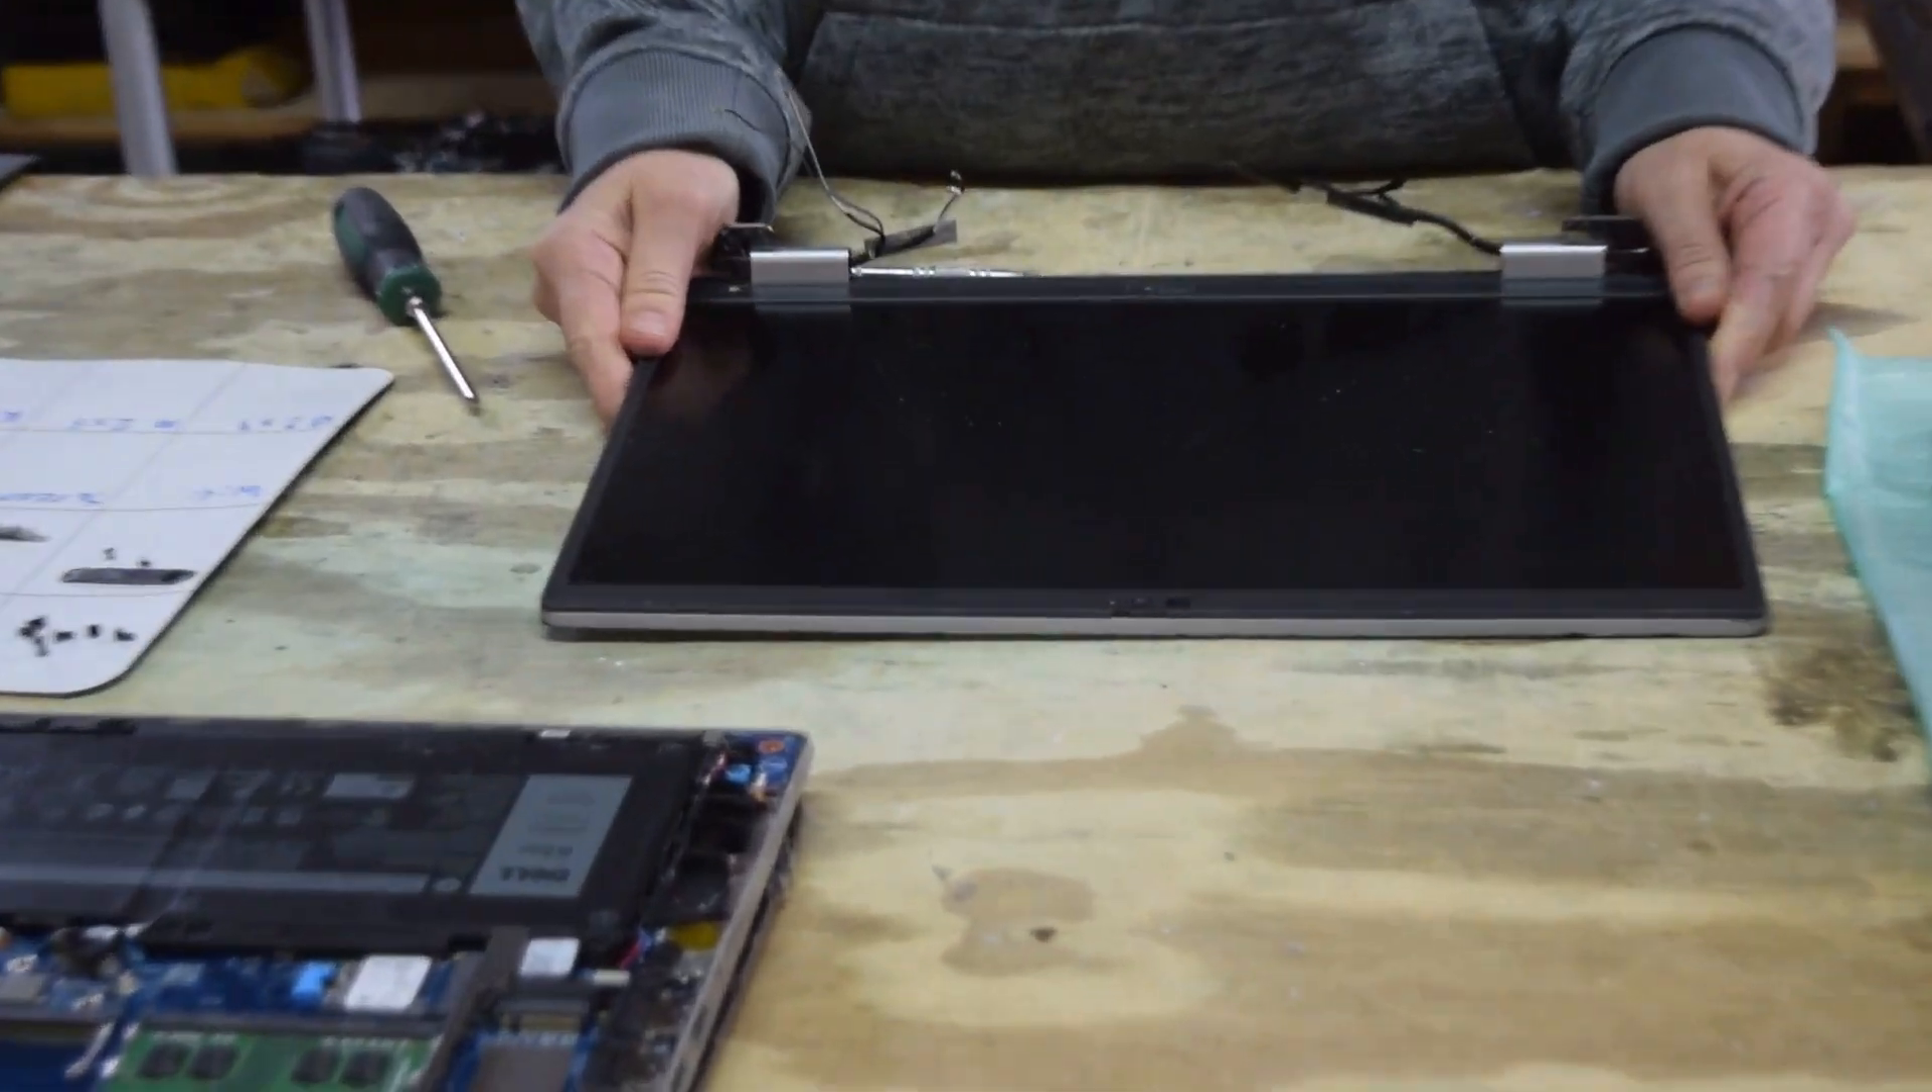So now you've got the screen assembly off.